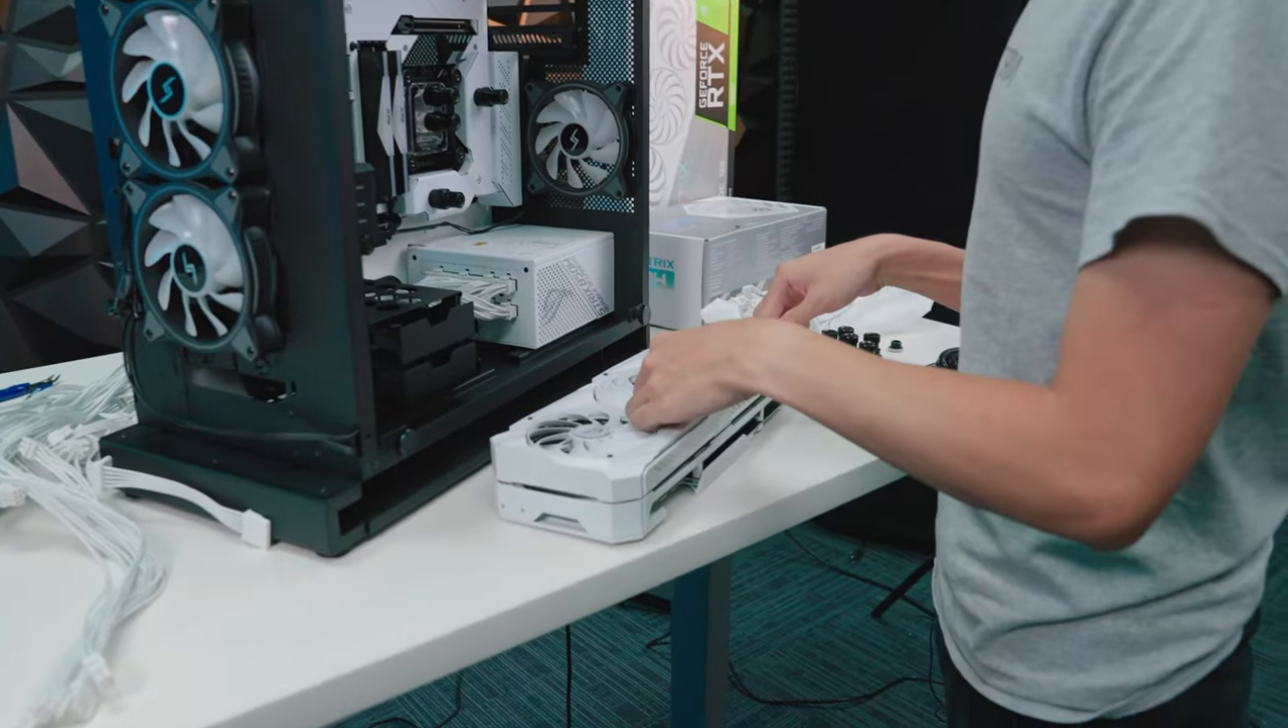All right, so we got the power supply in, and then... Now I got to put the GPU in.